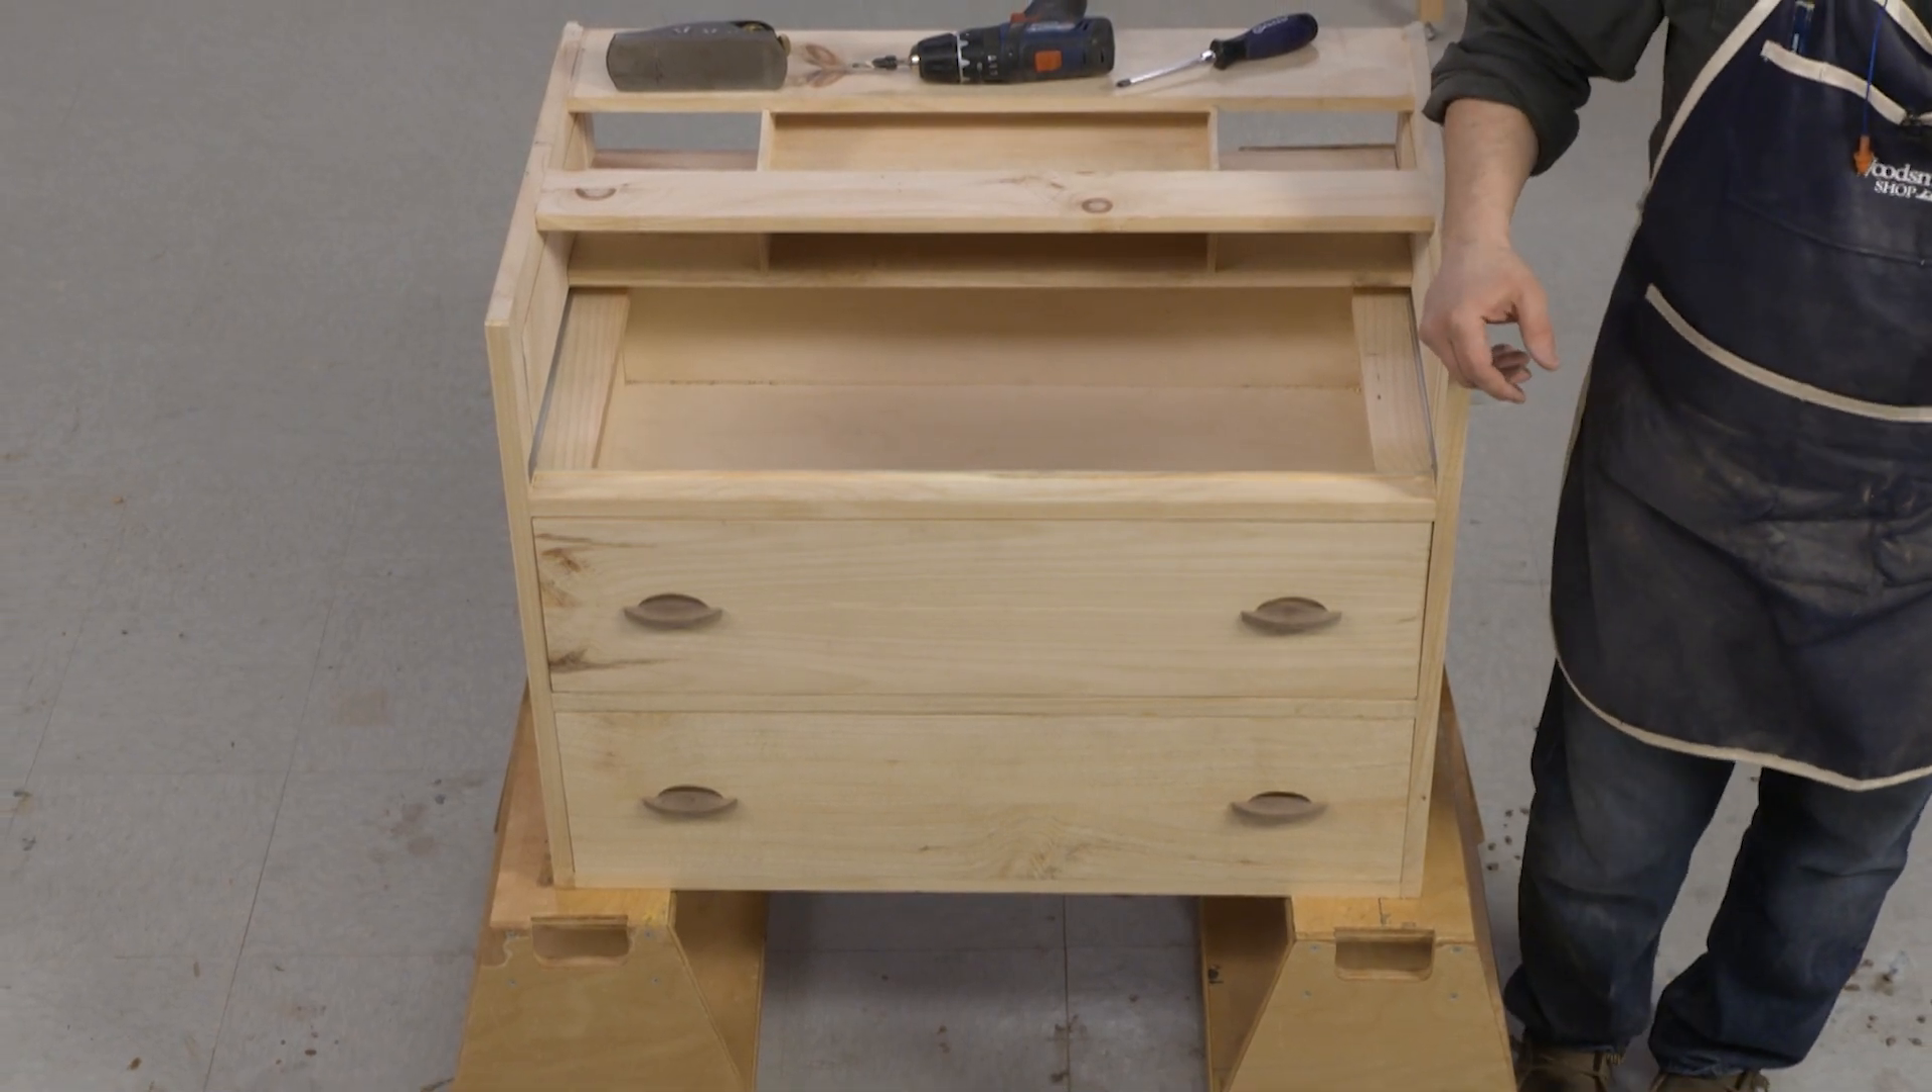Got the handles installed on the drawers.